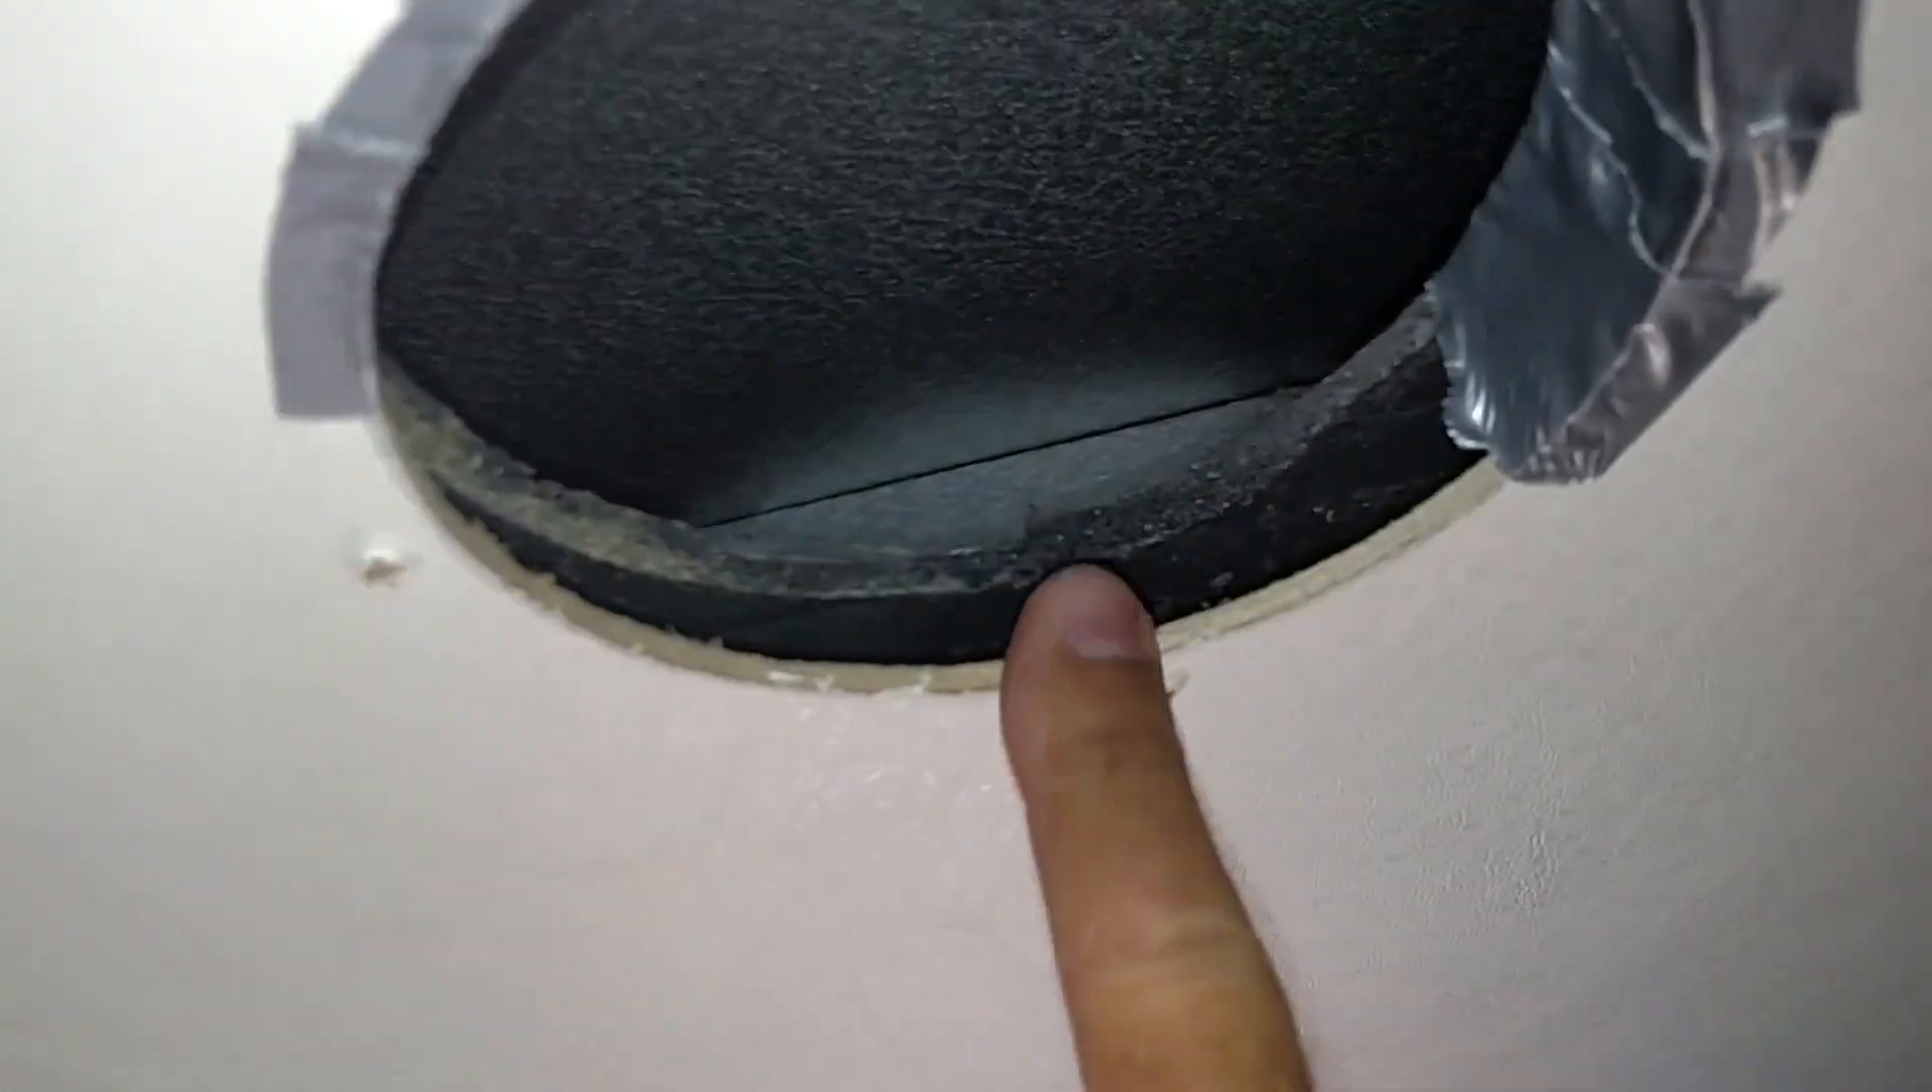If we look up in here, there's this gap right here. And not only that, this hole that's in this insulated ducting doesn't line up with this hole.